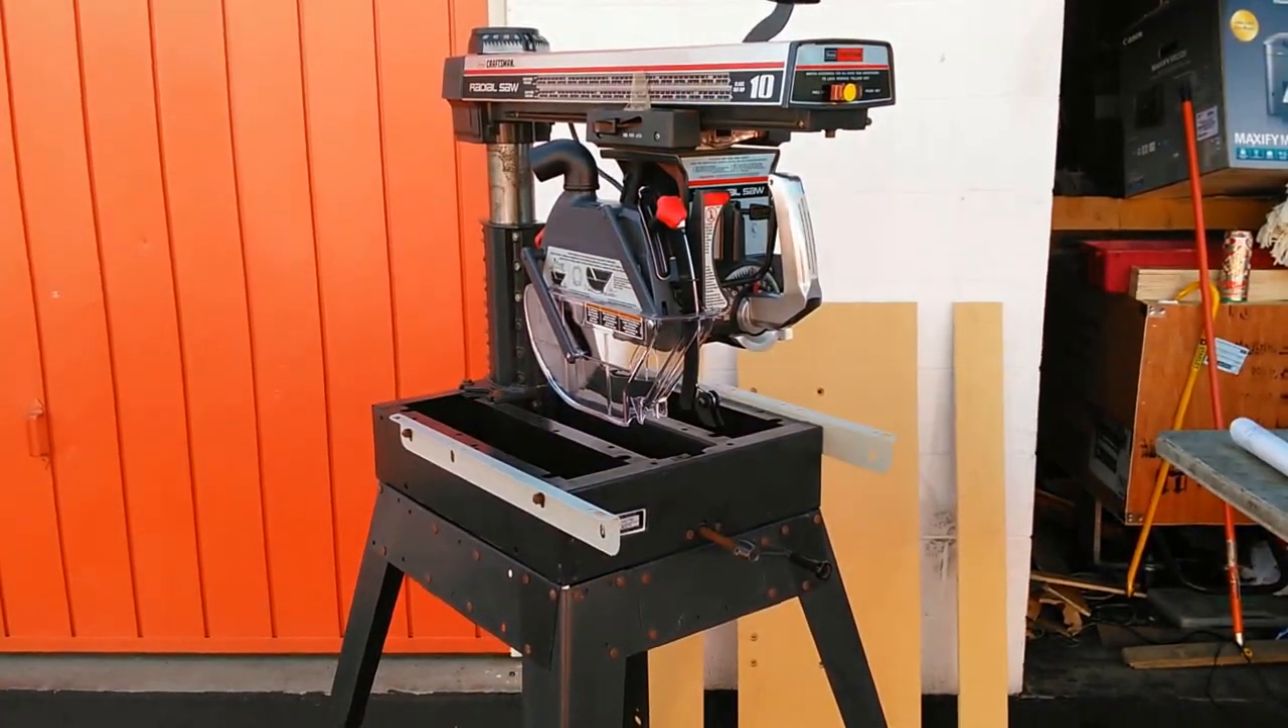Okay, so I've installed both of the side rails now.